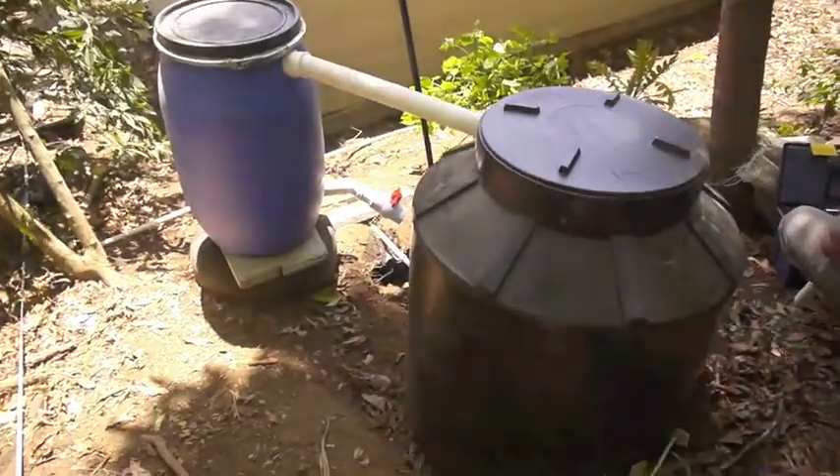As you can see, the pipe has already been attached to both the holding tank and flush tank.